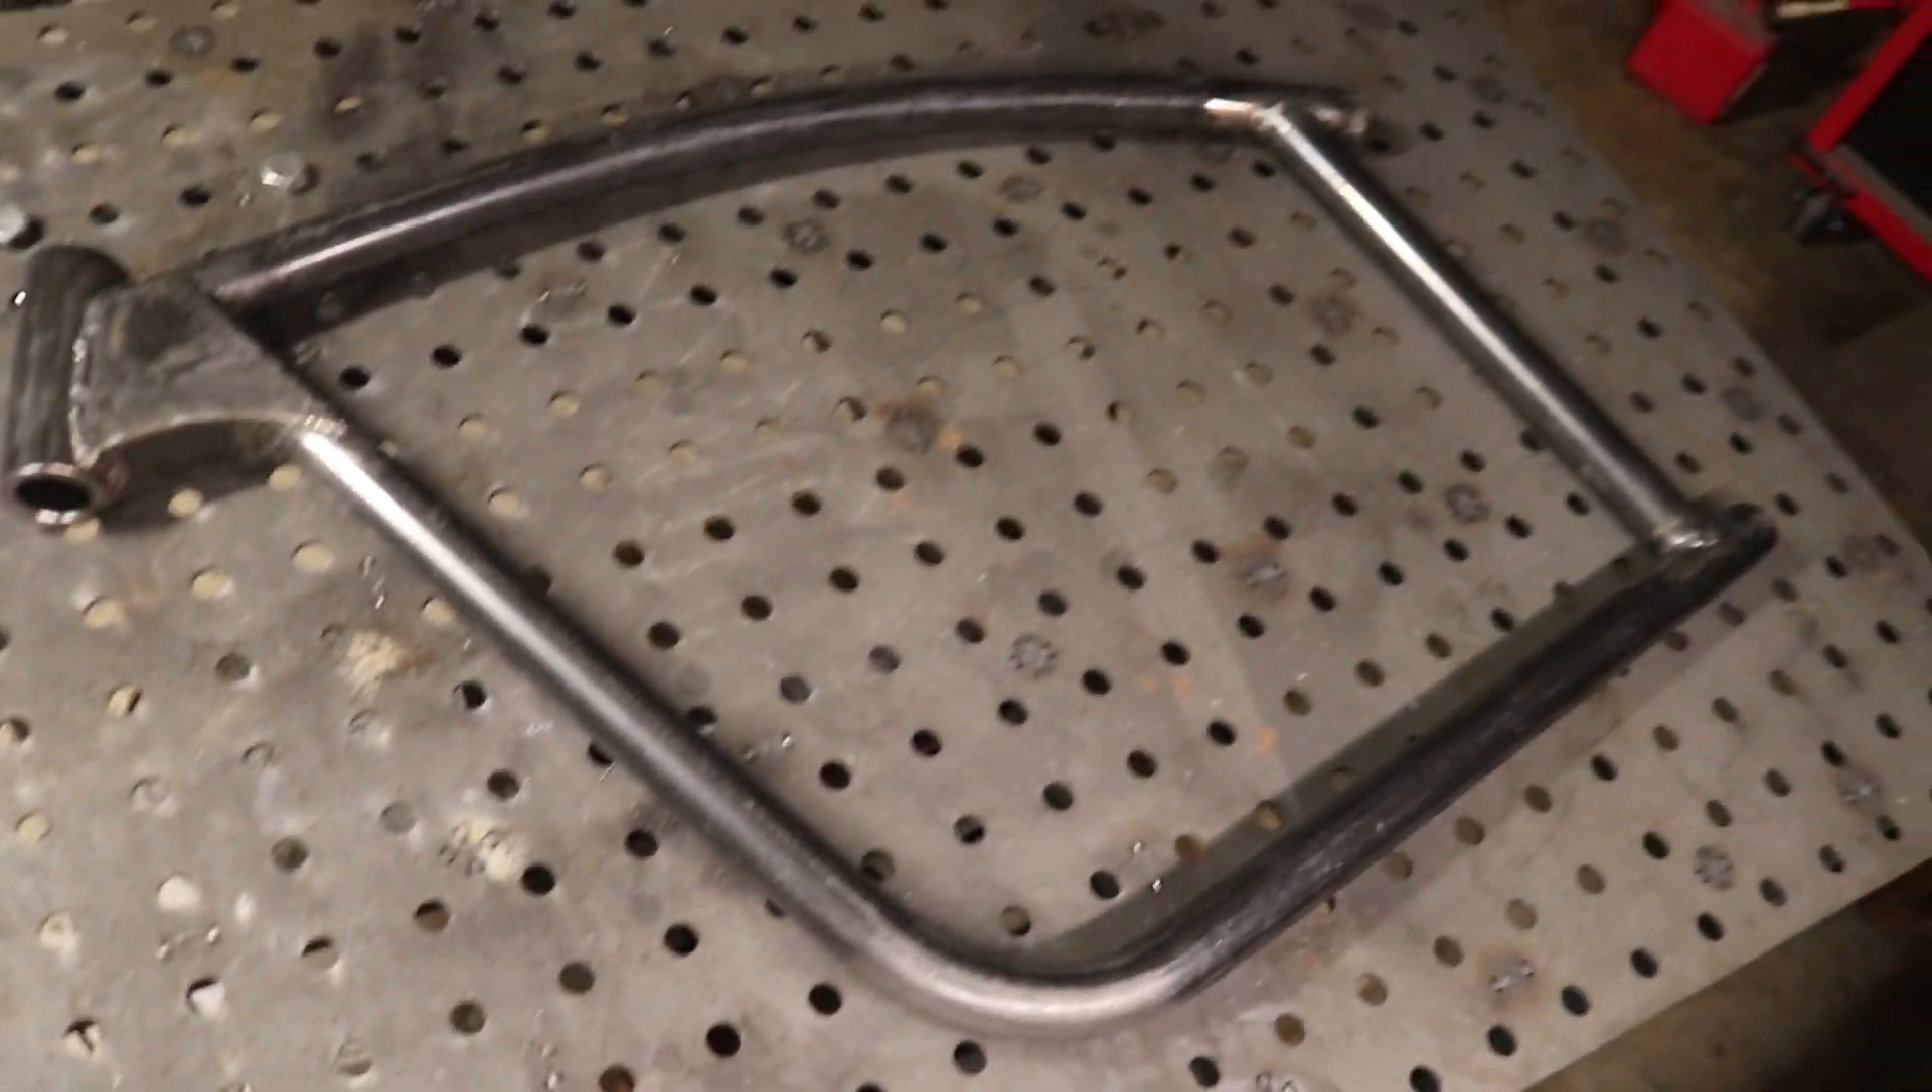This is what we got thus far we've got the head tube or steering neck welded on and the main part of the frame all done up now.